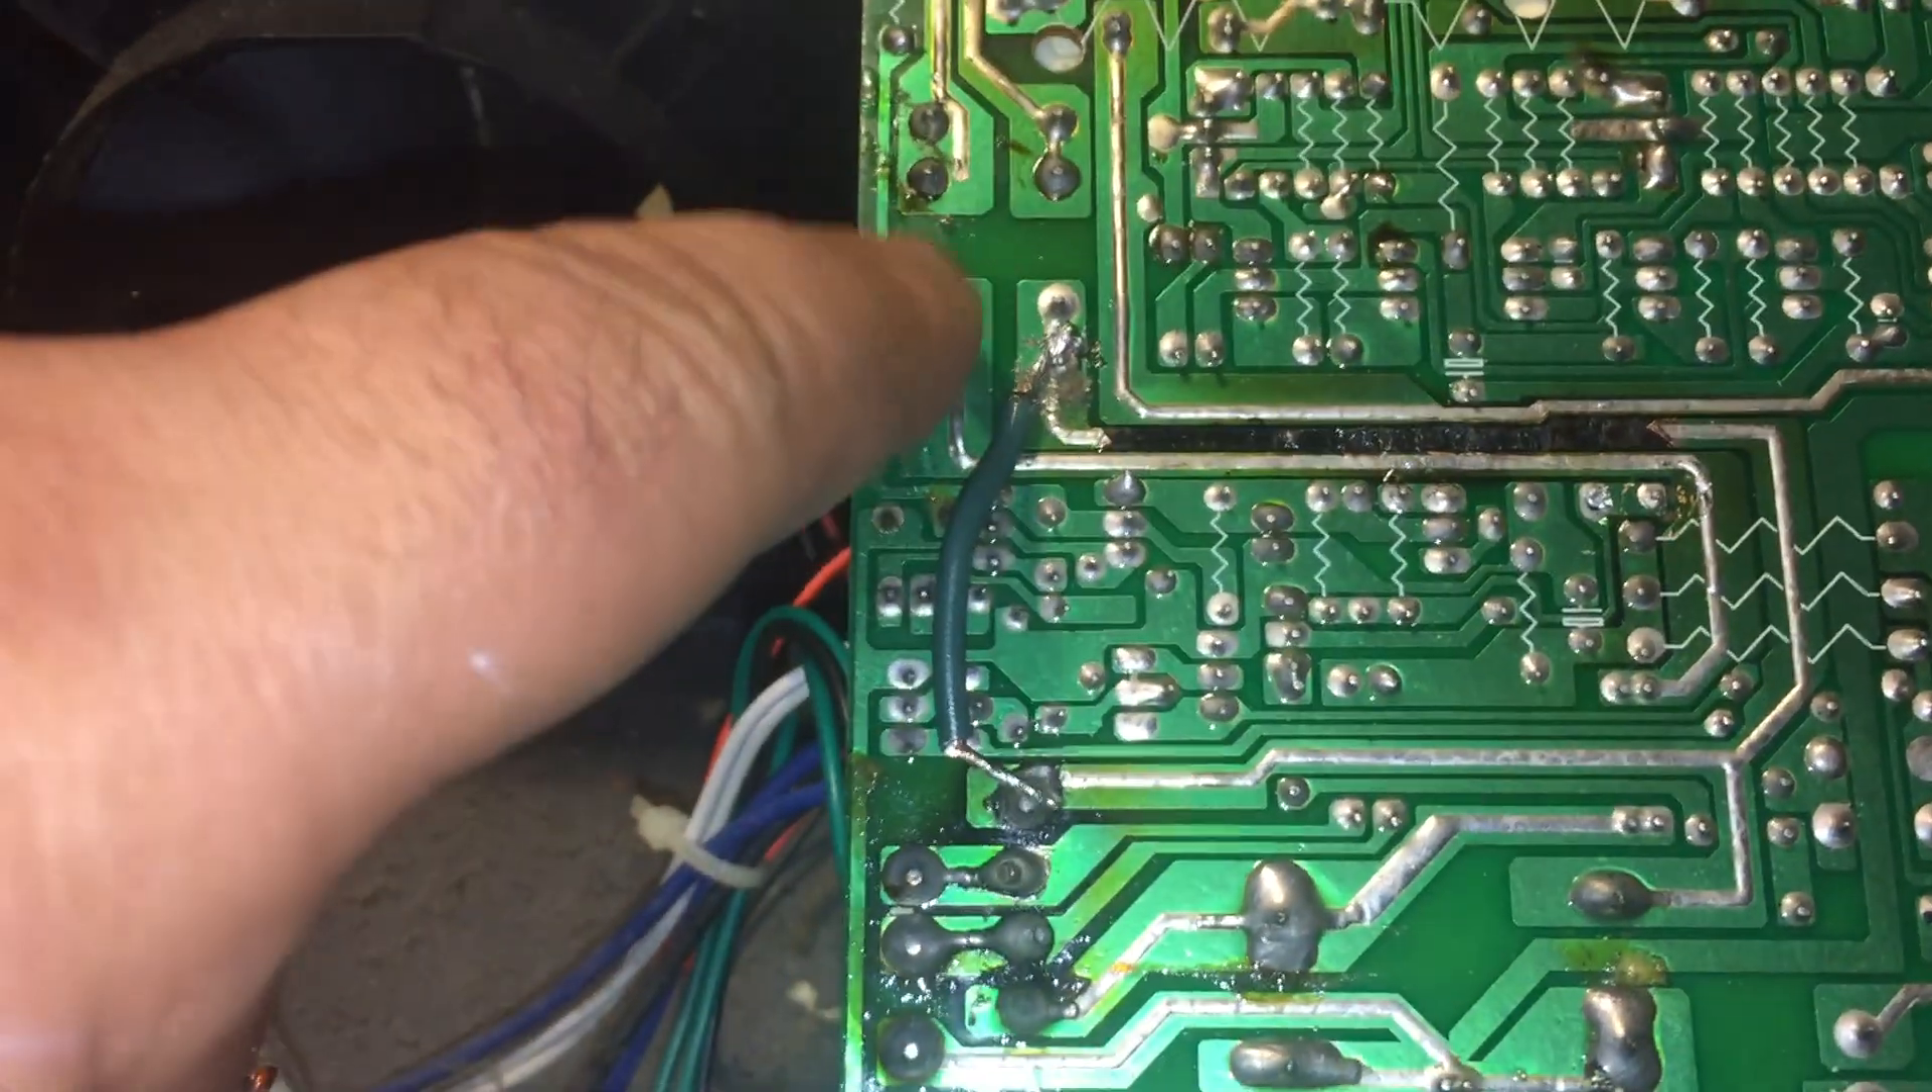So as you see I got my bridge here and that is how you connect the broken connection with a bridge.